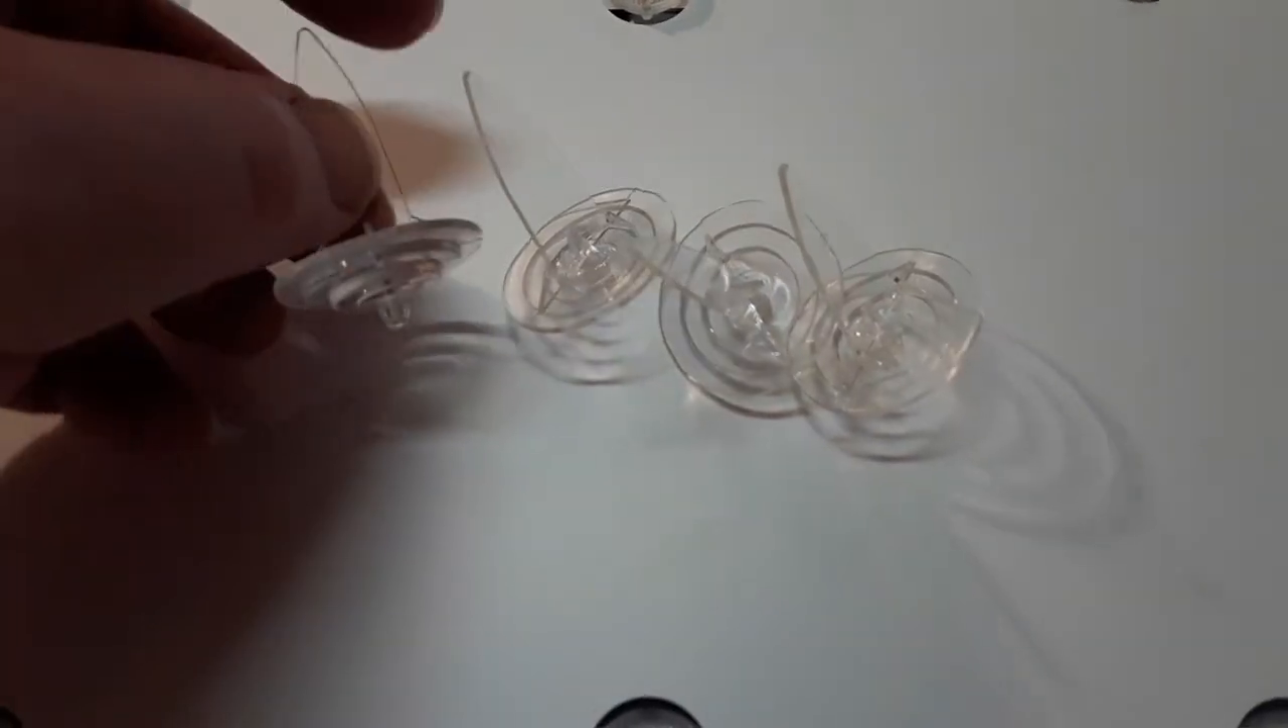So I've removed the four diffuser supports.